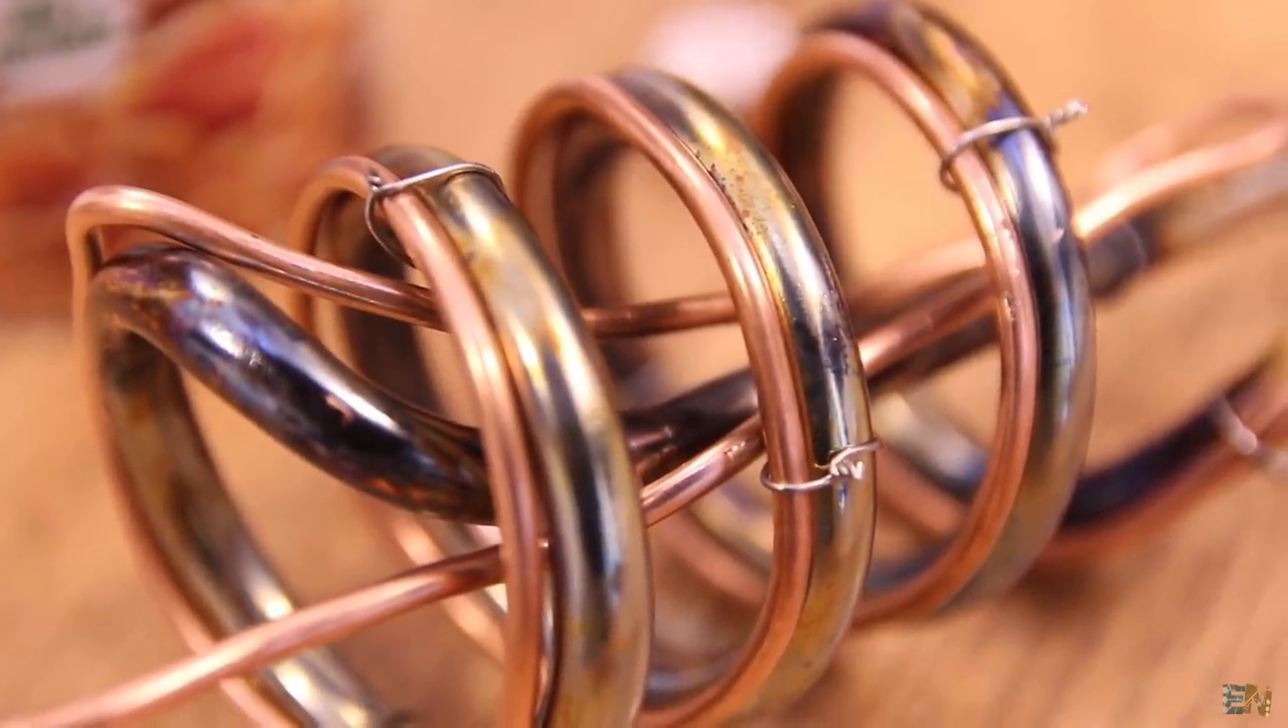I've used some small metal wire to tie the copper tube to the heater.